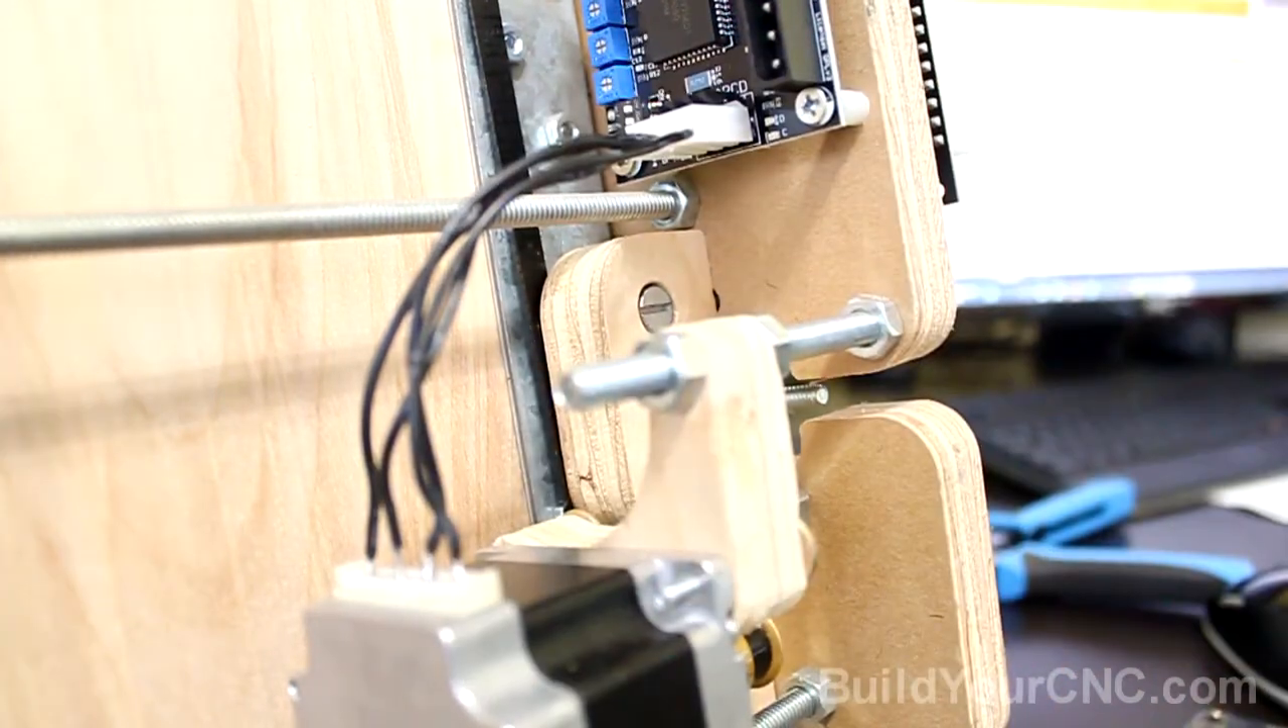Okay, and that can be plugged in and now we have a connection and now we have a motor to the motor driver connection and we'll do the same thing for each of the other motors and drivers.